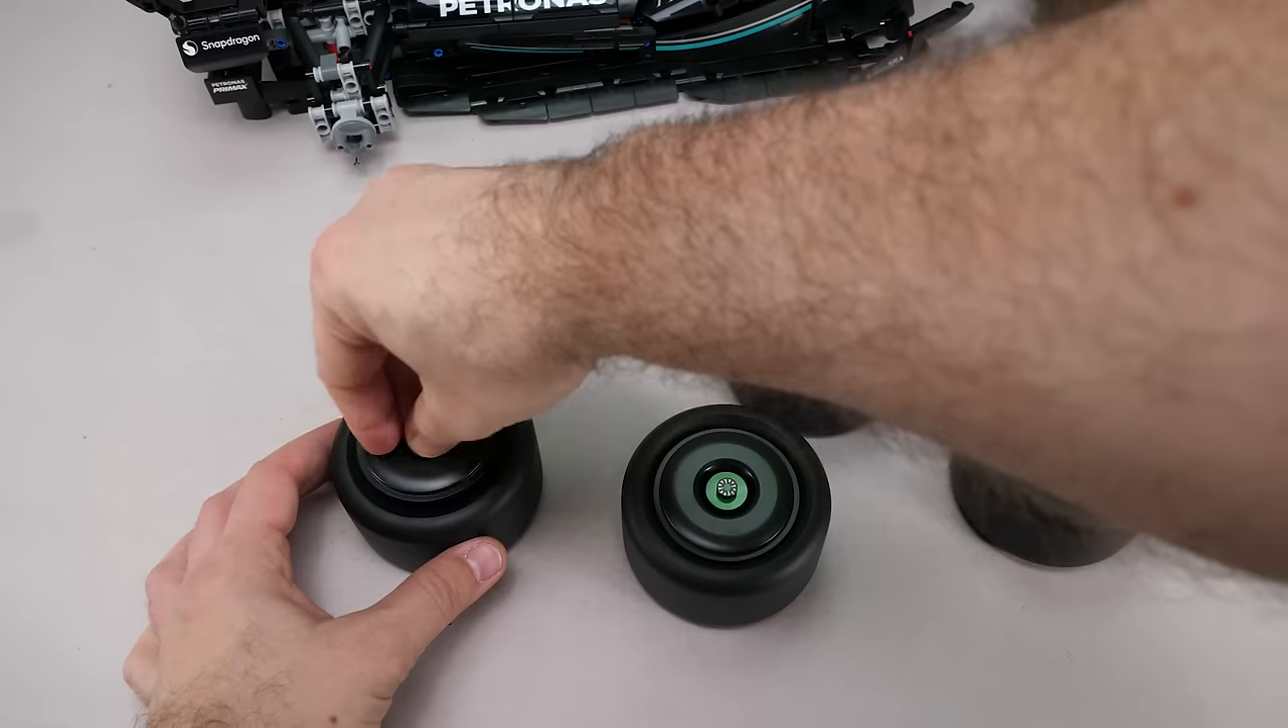So the tires are installed, then the wheel cover, and in the middle we have a custom printed tile.